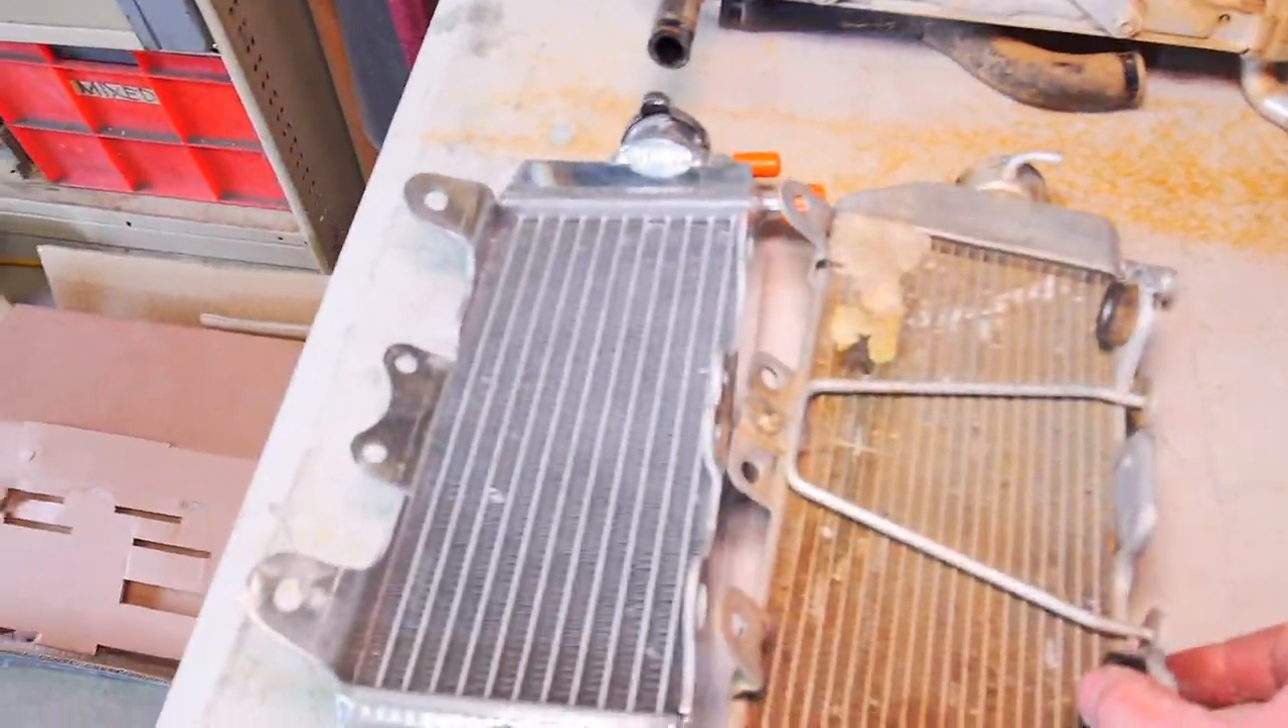All right so we got the rads off the bike.